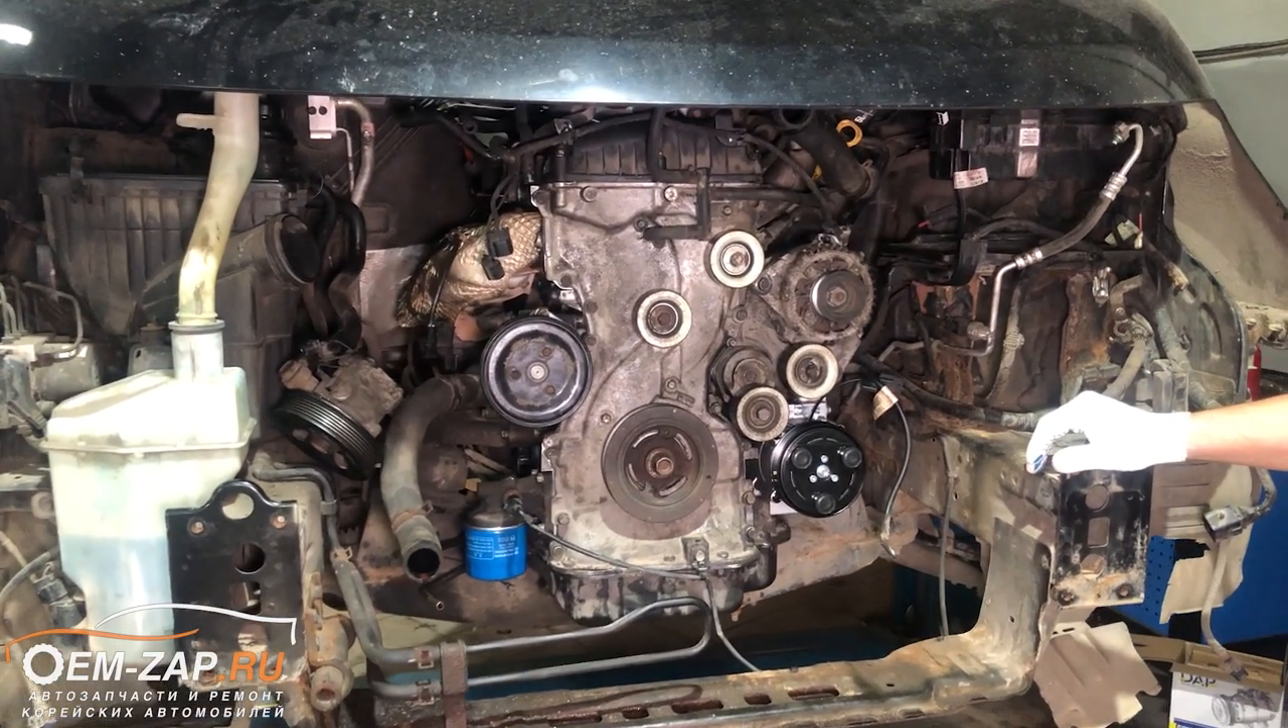Ну что же, вот наш G4 KG и собран, и установлен на автомобиль.